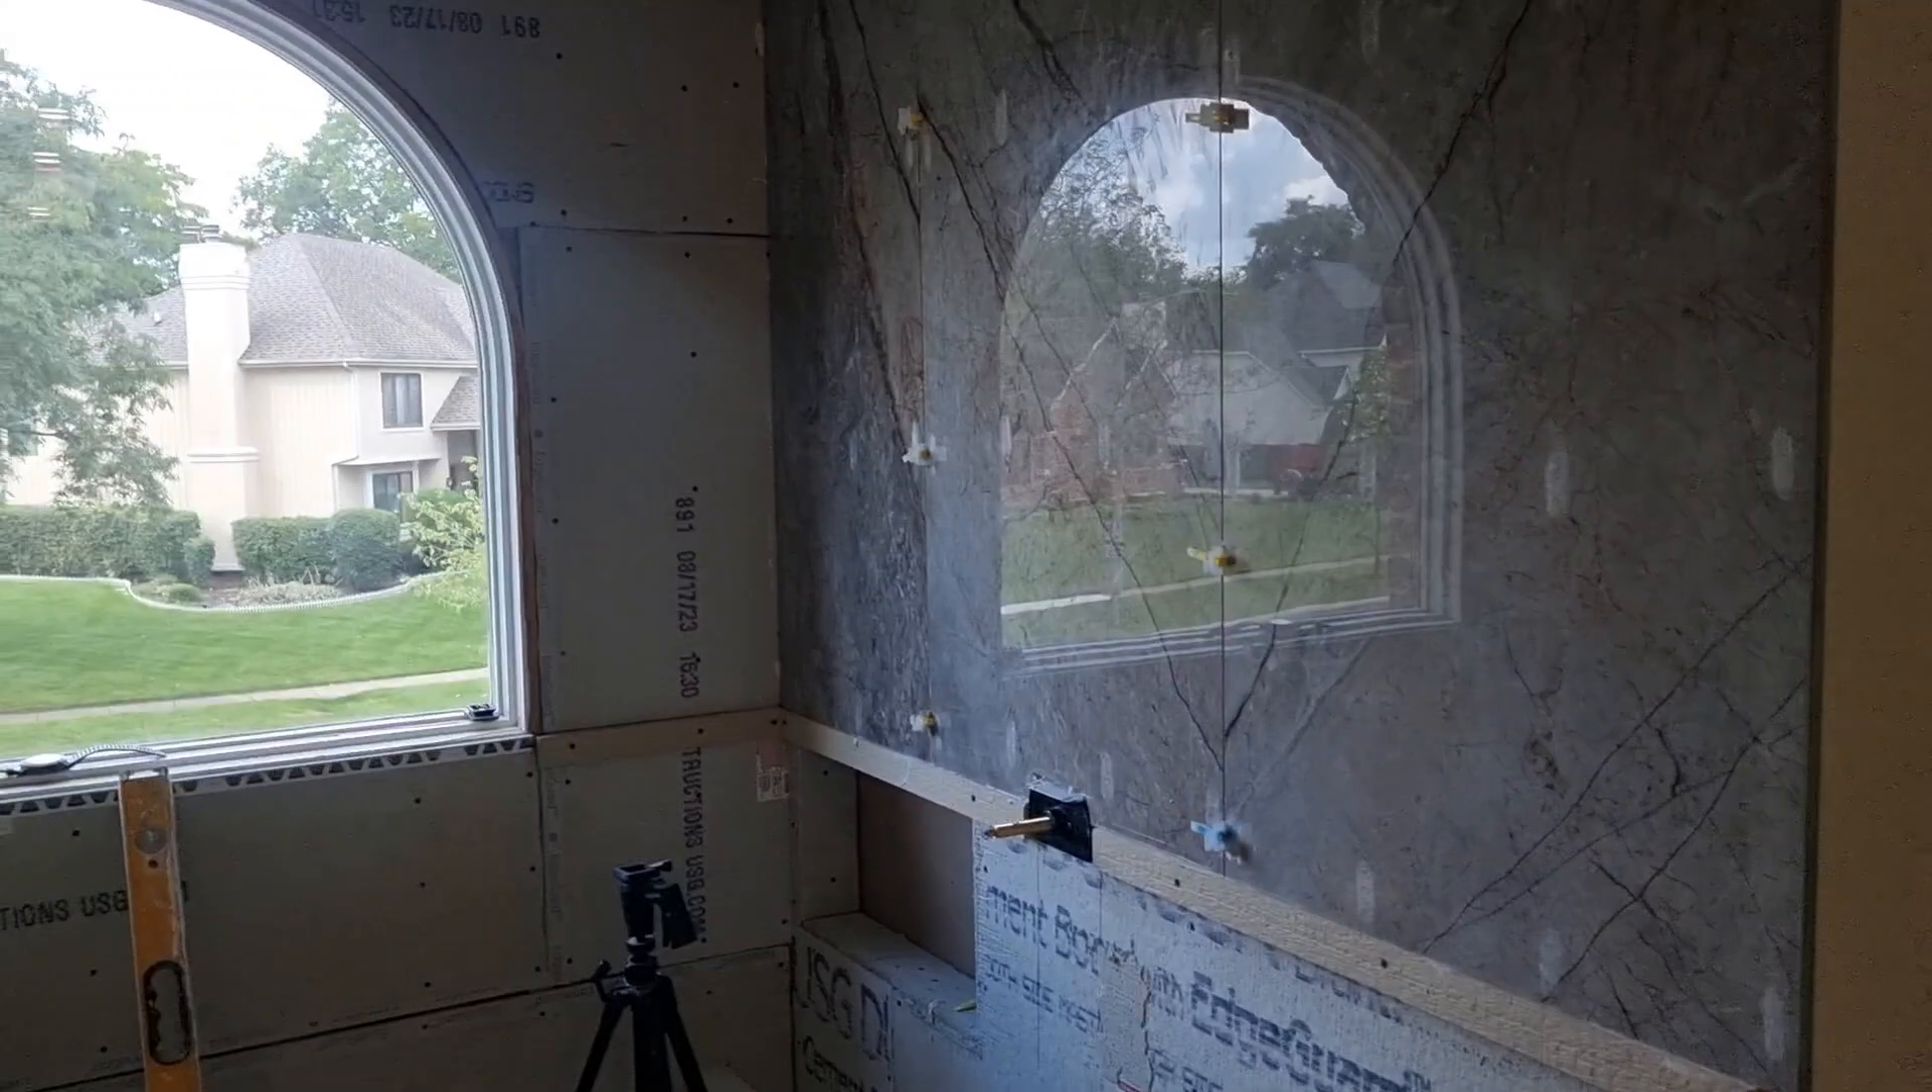Tutaj mamy przyklejone już kilka płytek.